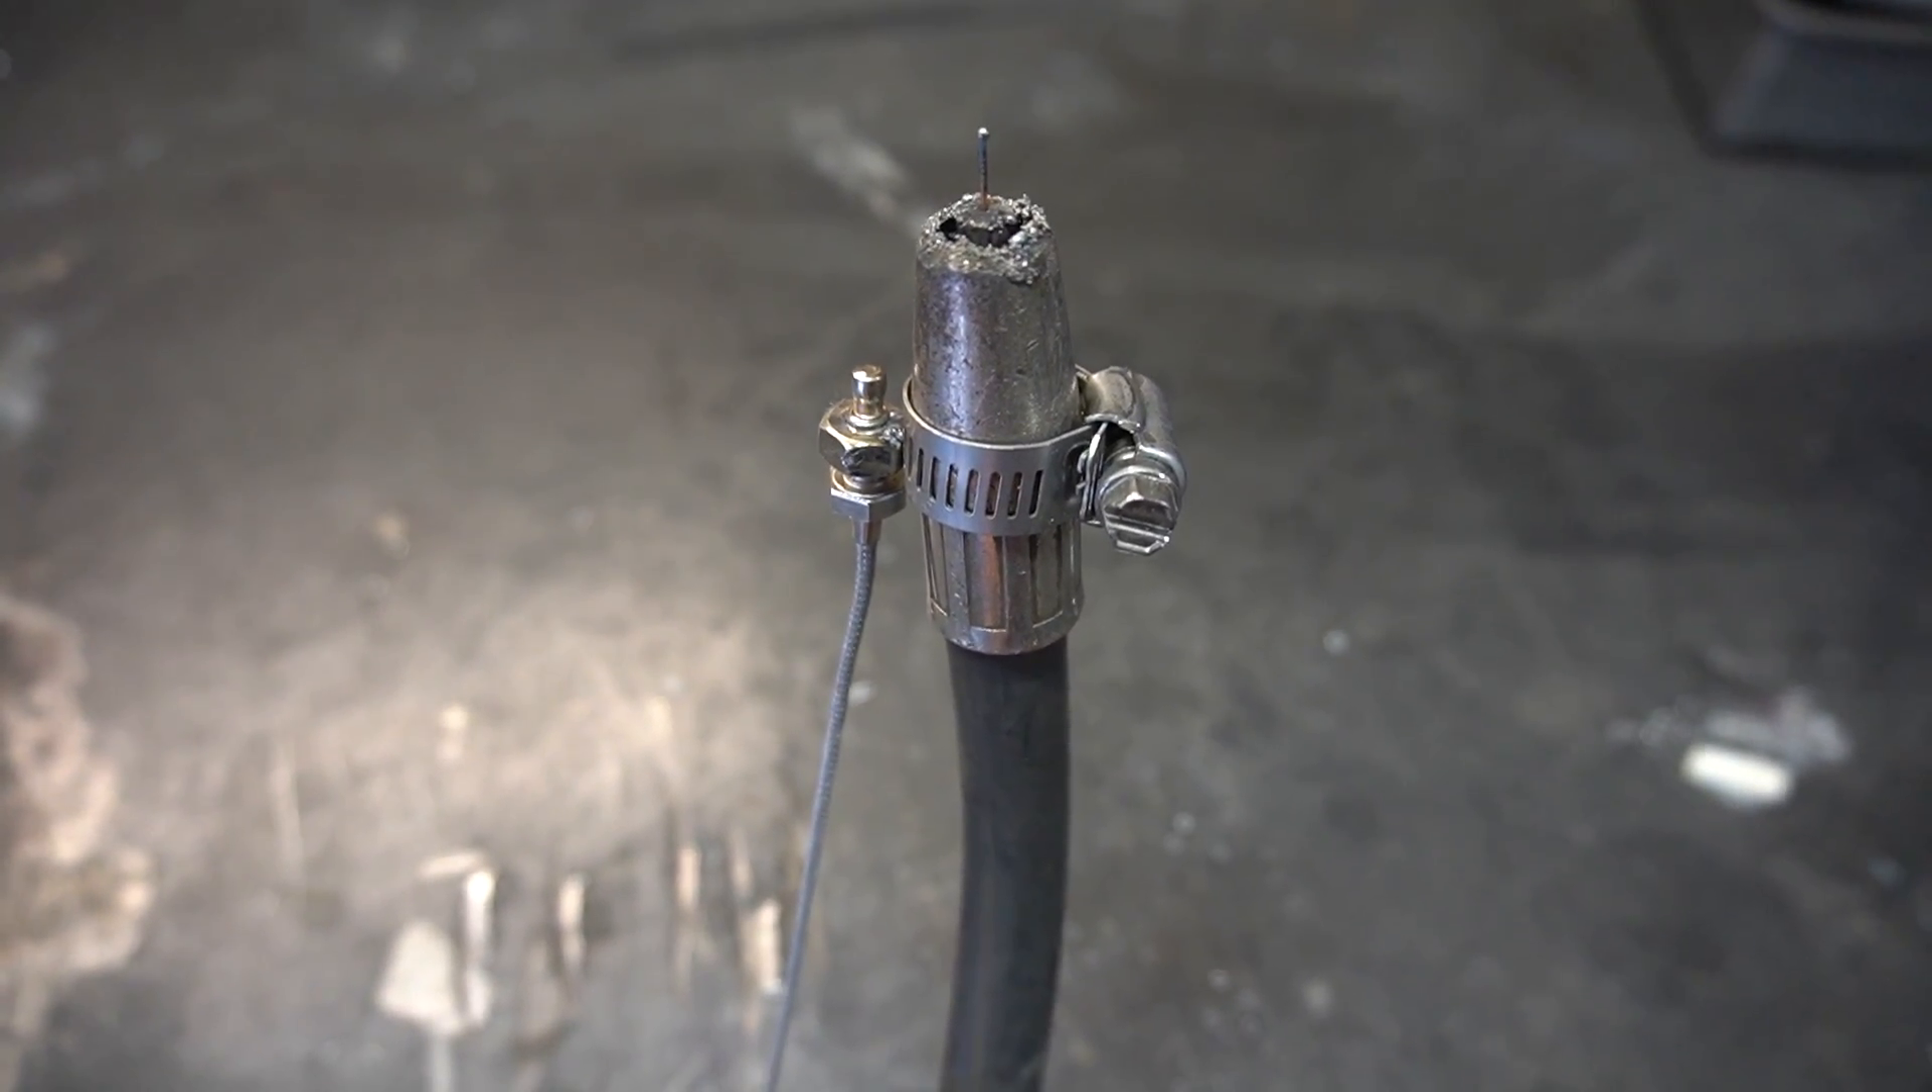I've got a thermocouple very professionally attached to the welding torch, and that is hooked up to an Arduino Uno, which is on my laptop, which, this laptop's slow.